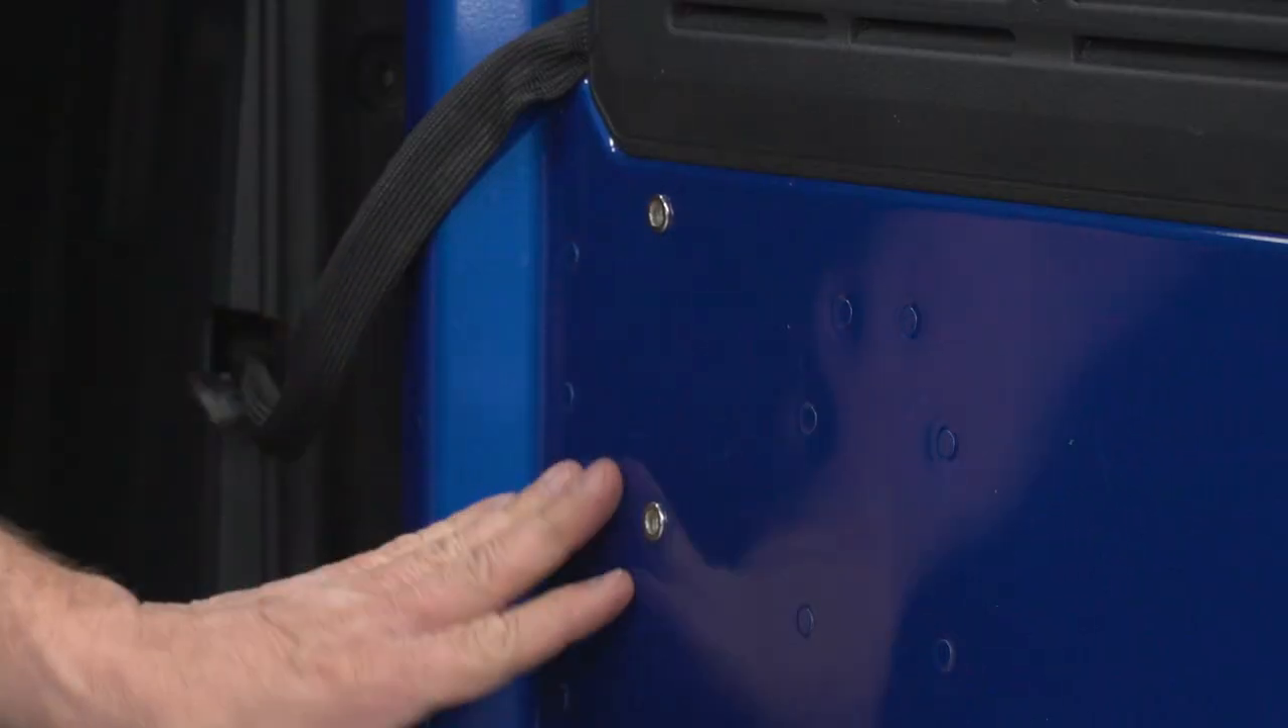Now that we have our thread inserts in place, we're ready to hang our table on the back of this.